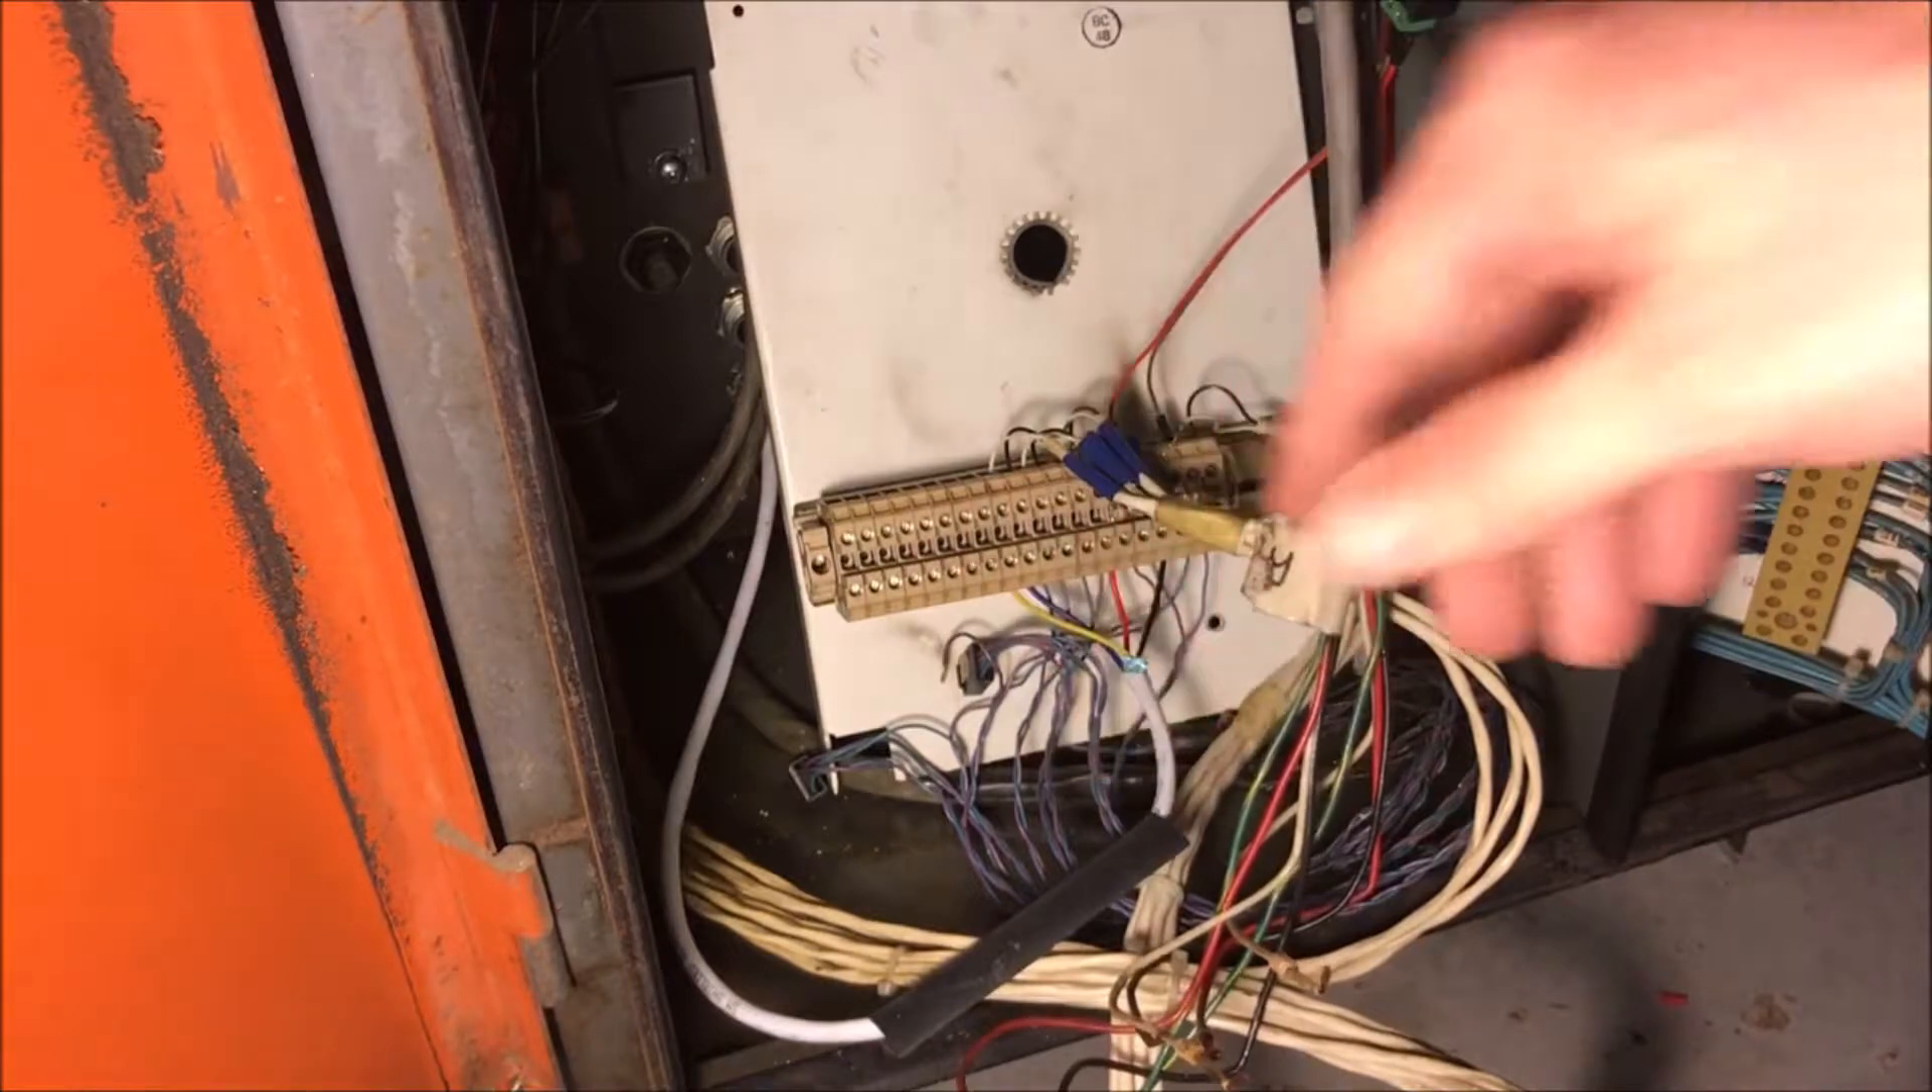I've also added these terminal blocks.